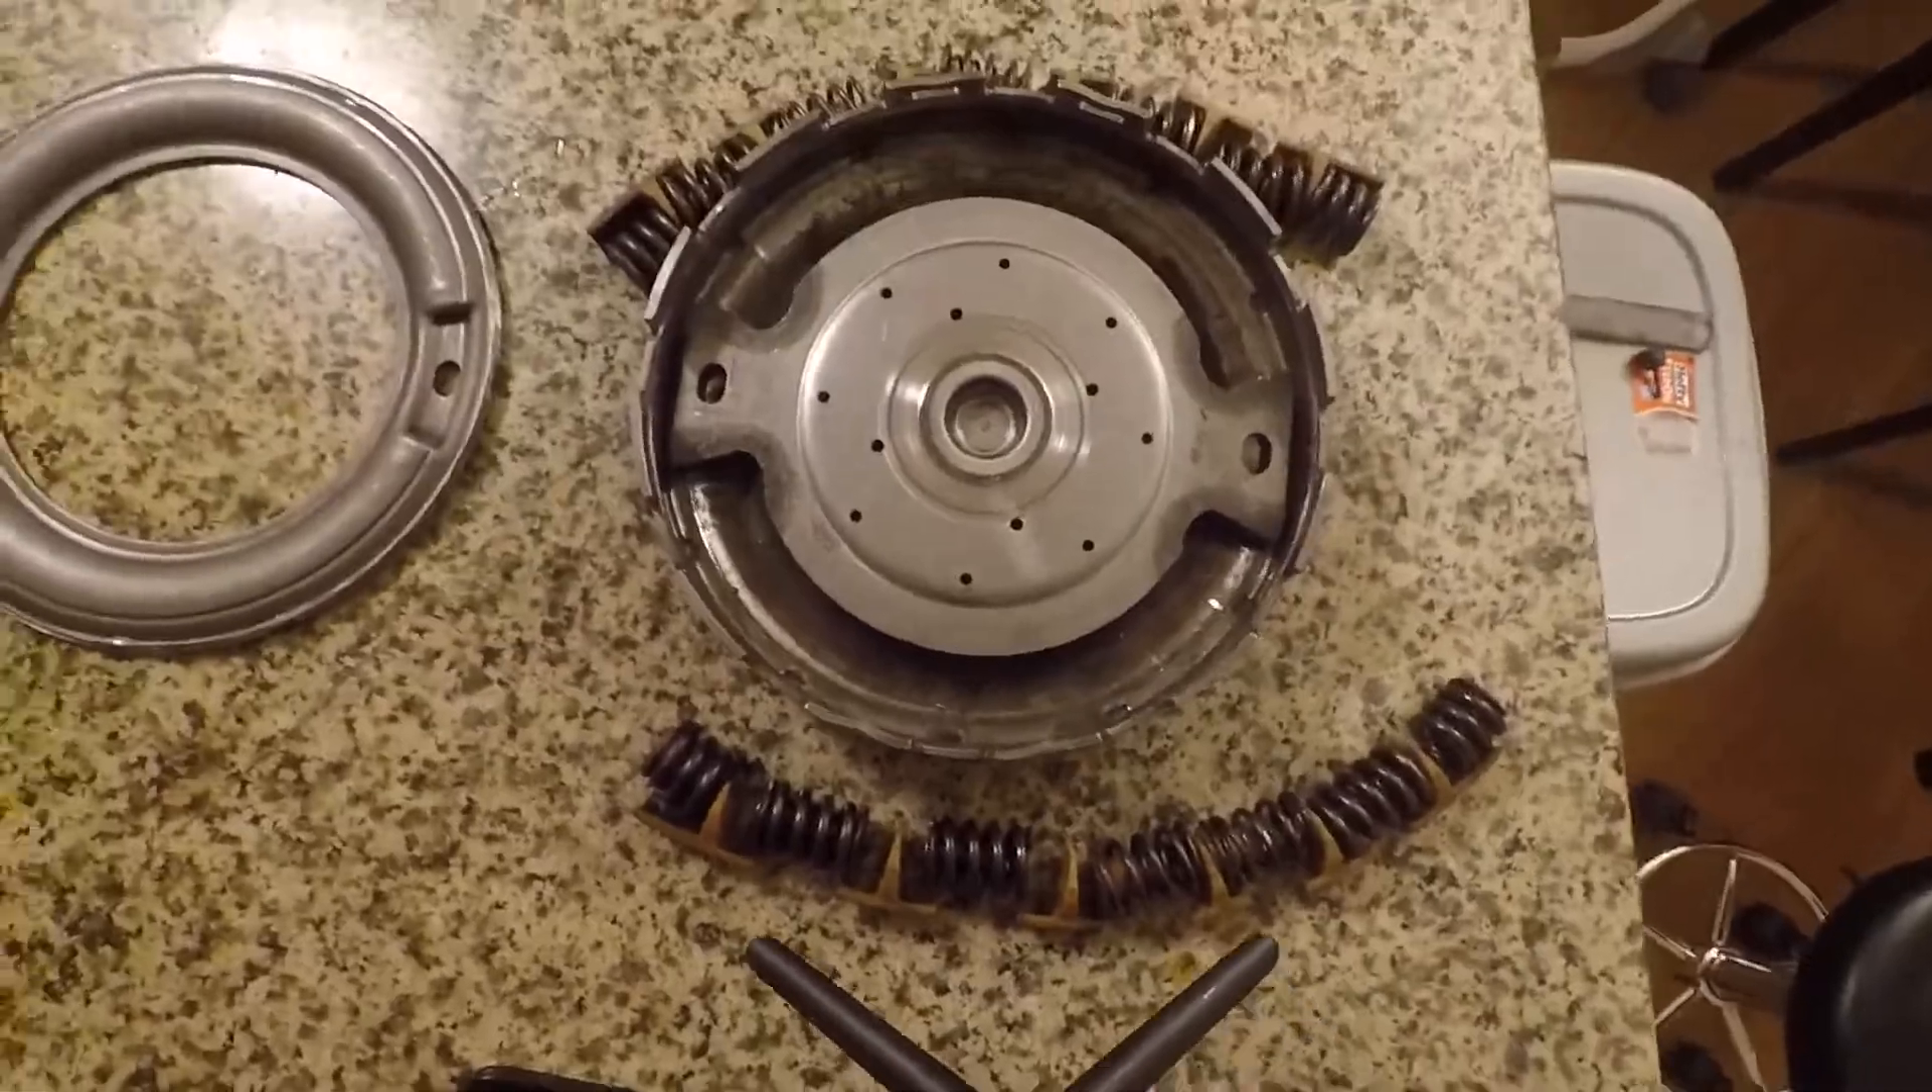So here are all the retainers and the springs removed.